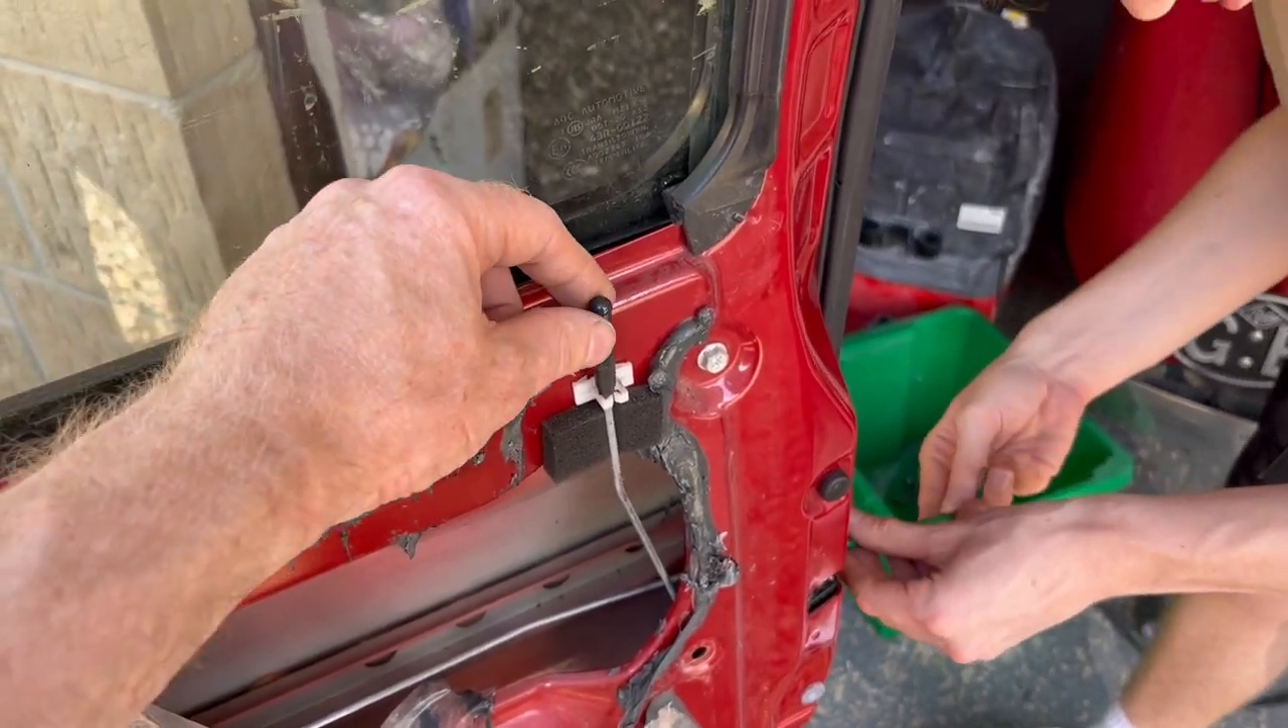We've got the door card off we've got the door open now.